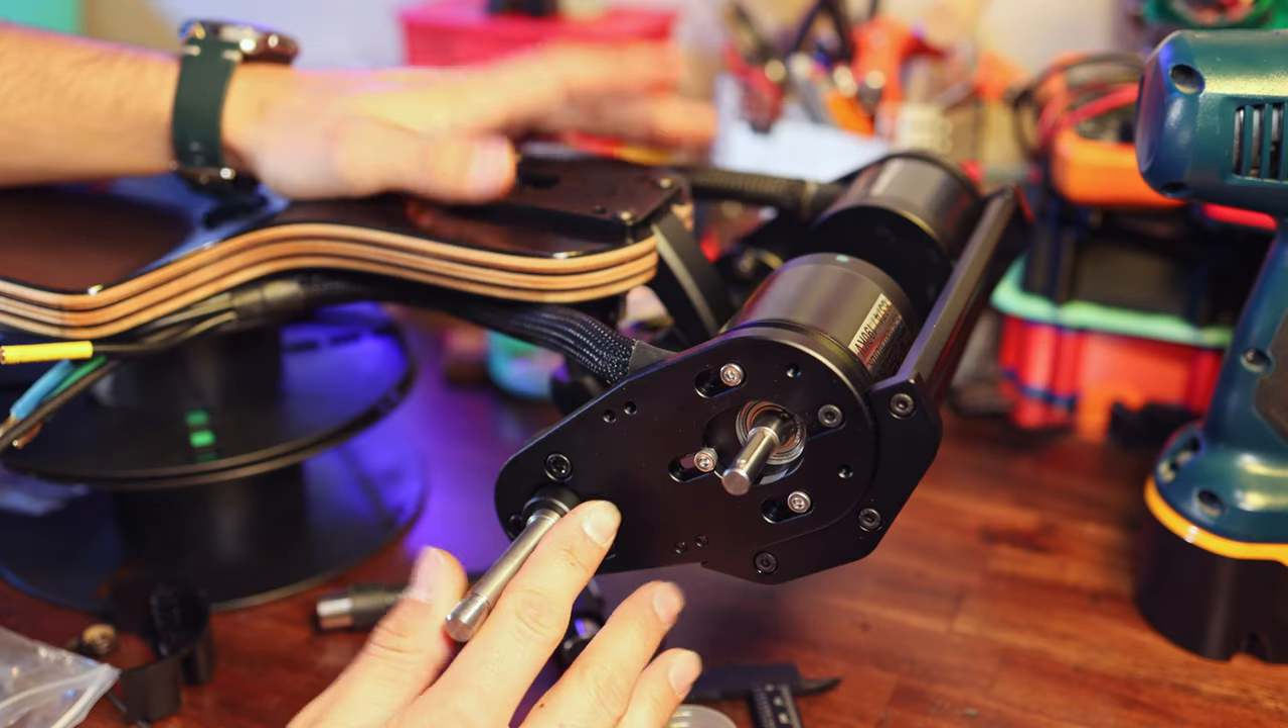We got two motors mounted up.